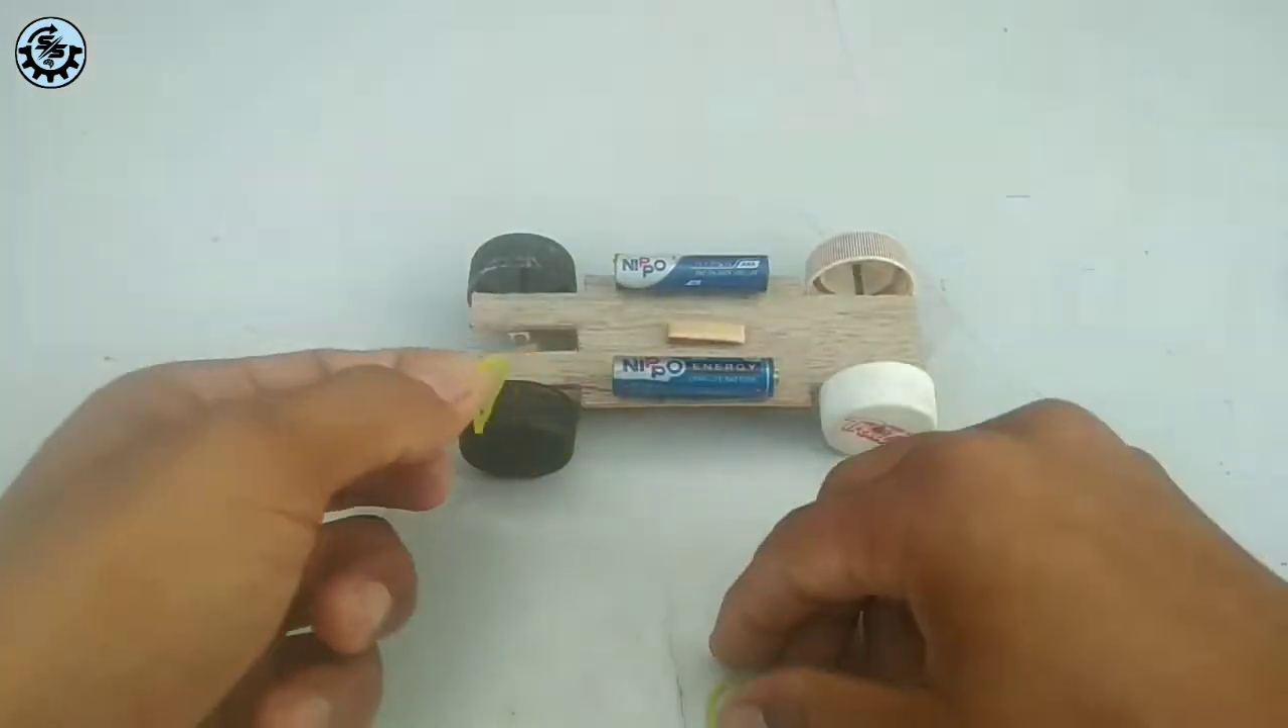جیسے کہ آپ دیکھ سکتے ہو ہم نے ان دونوں سیلوں کو چپکا دیا ہے۔